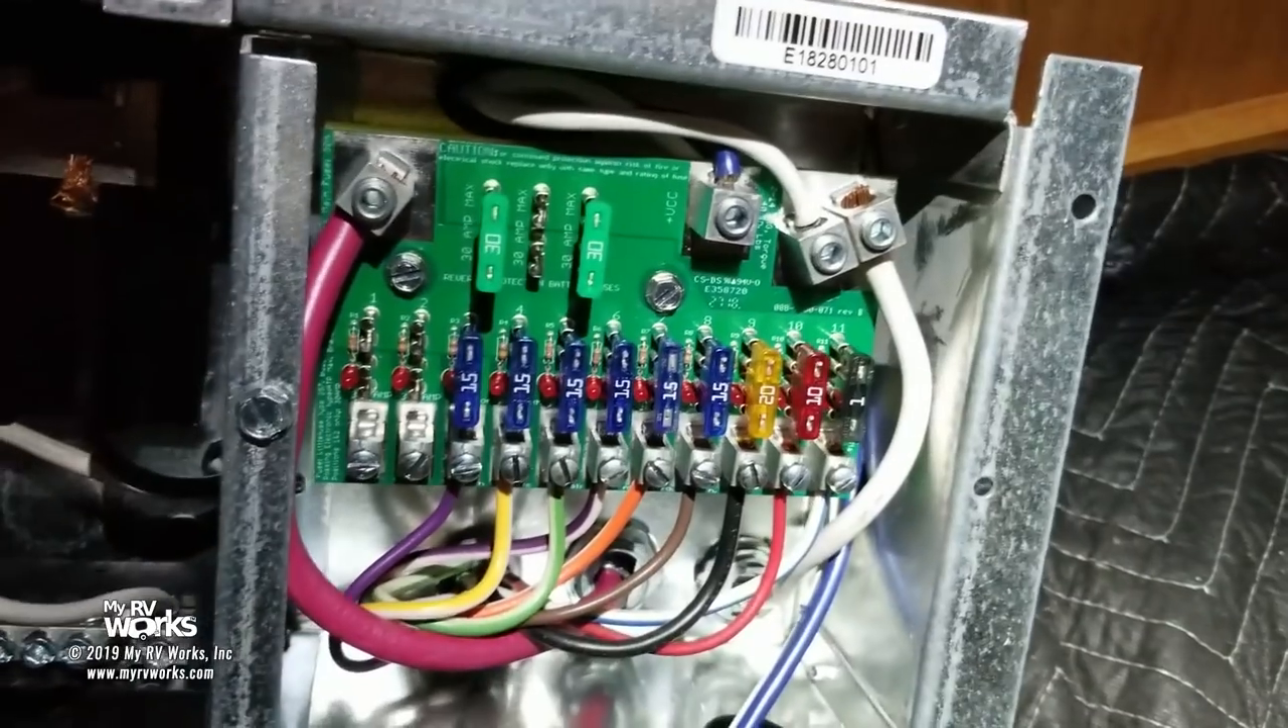Okay we got light back in the room and that is because uh we've got all of our dc reconnected we've got all our fuses where they go.